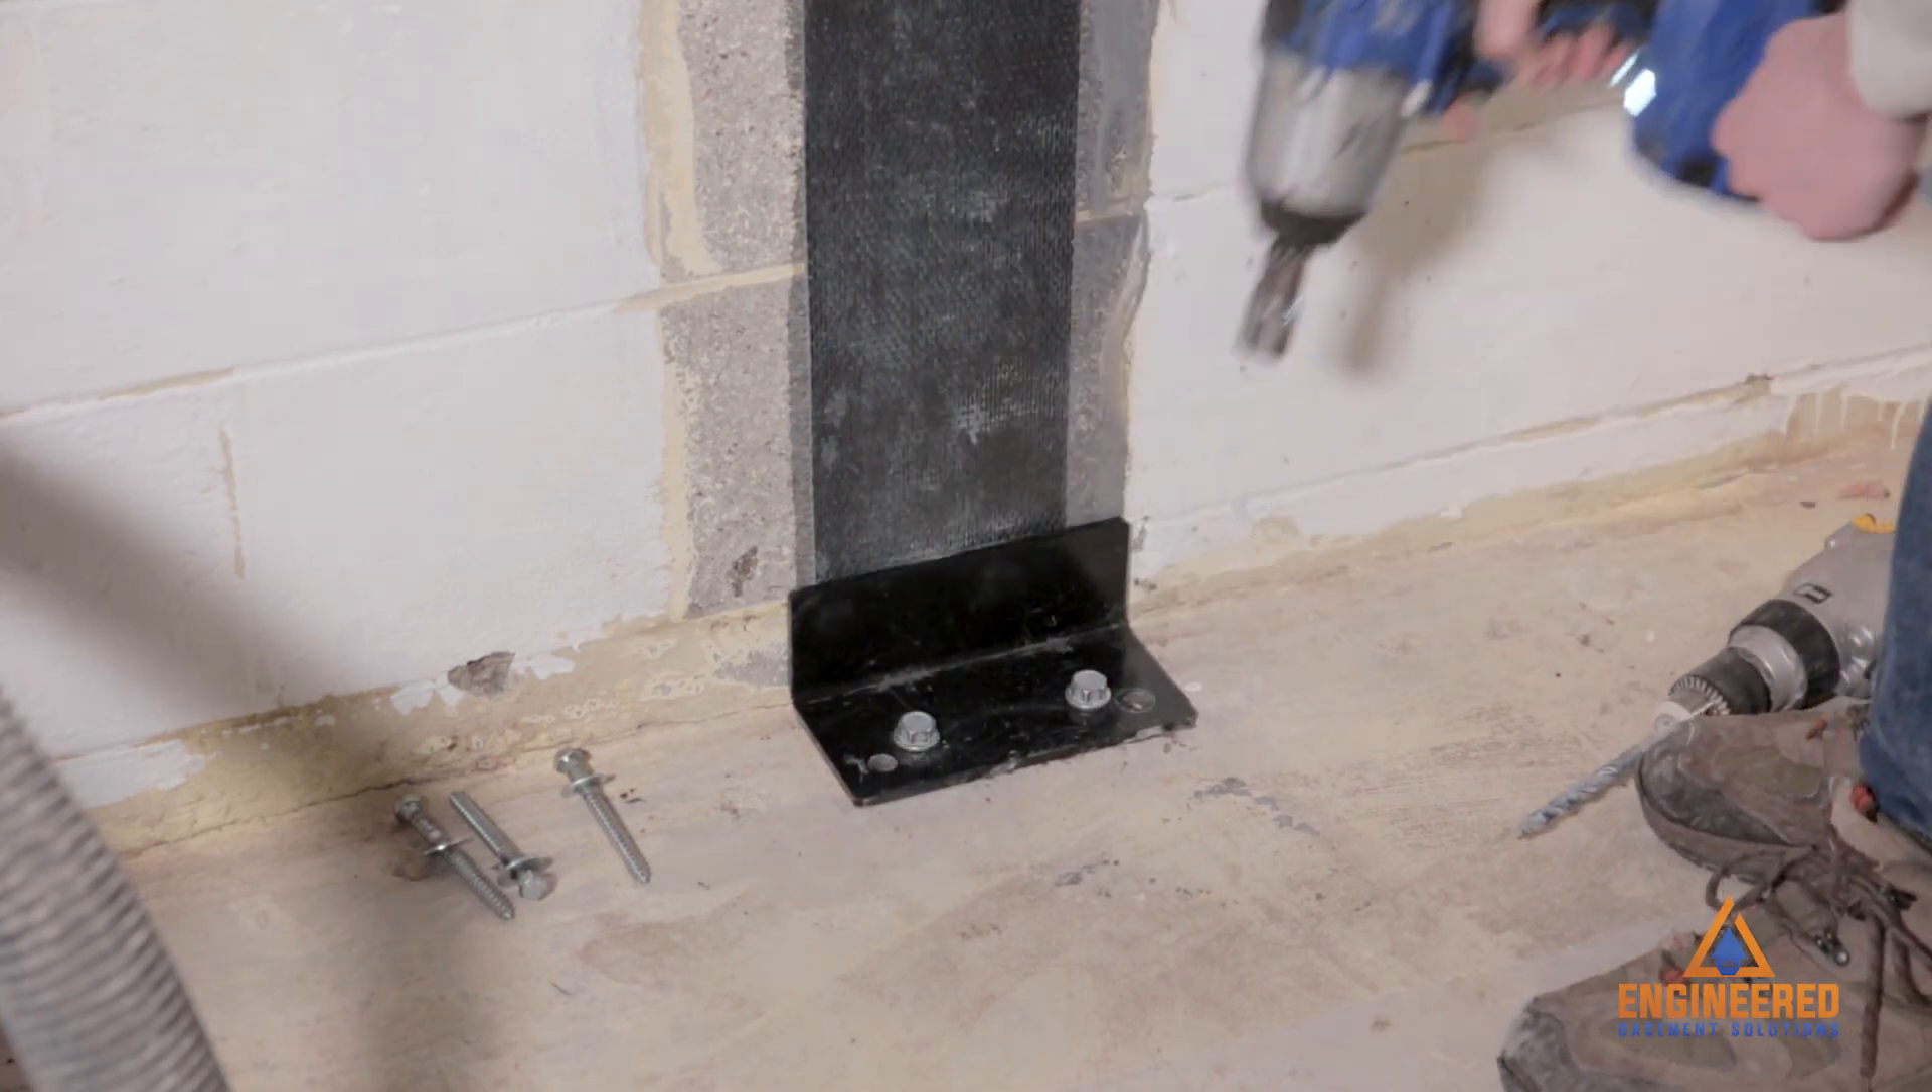And that is the installation of the eliminator bracket and the fiber fusion fabric system.